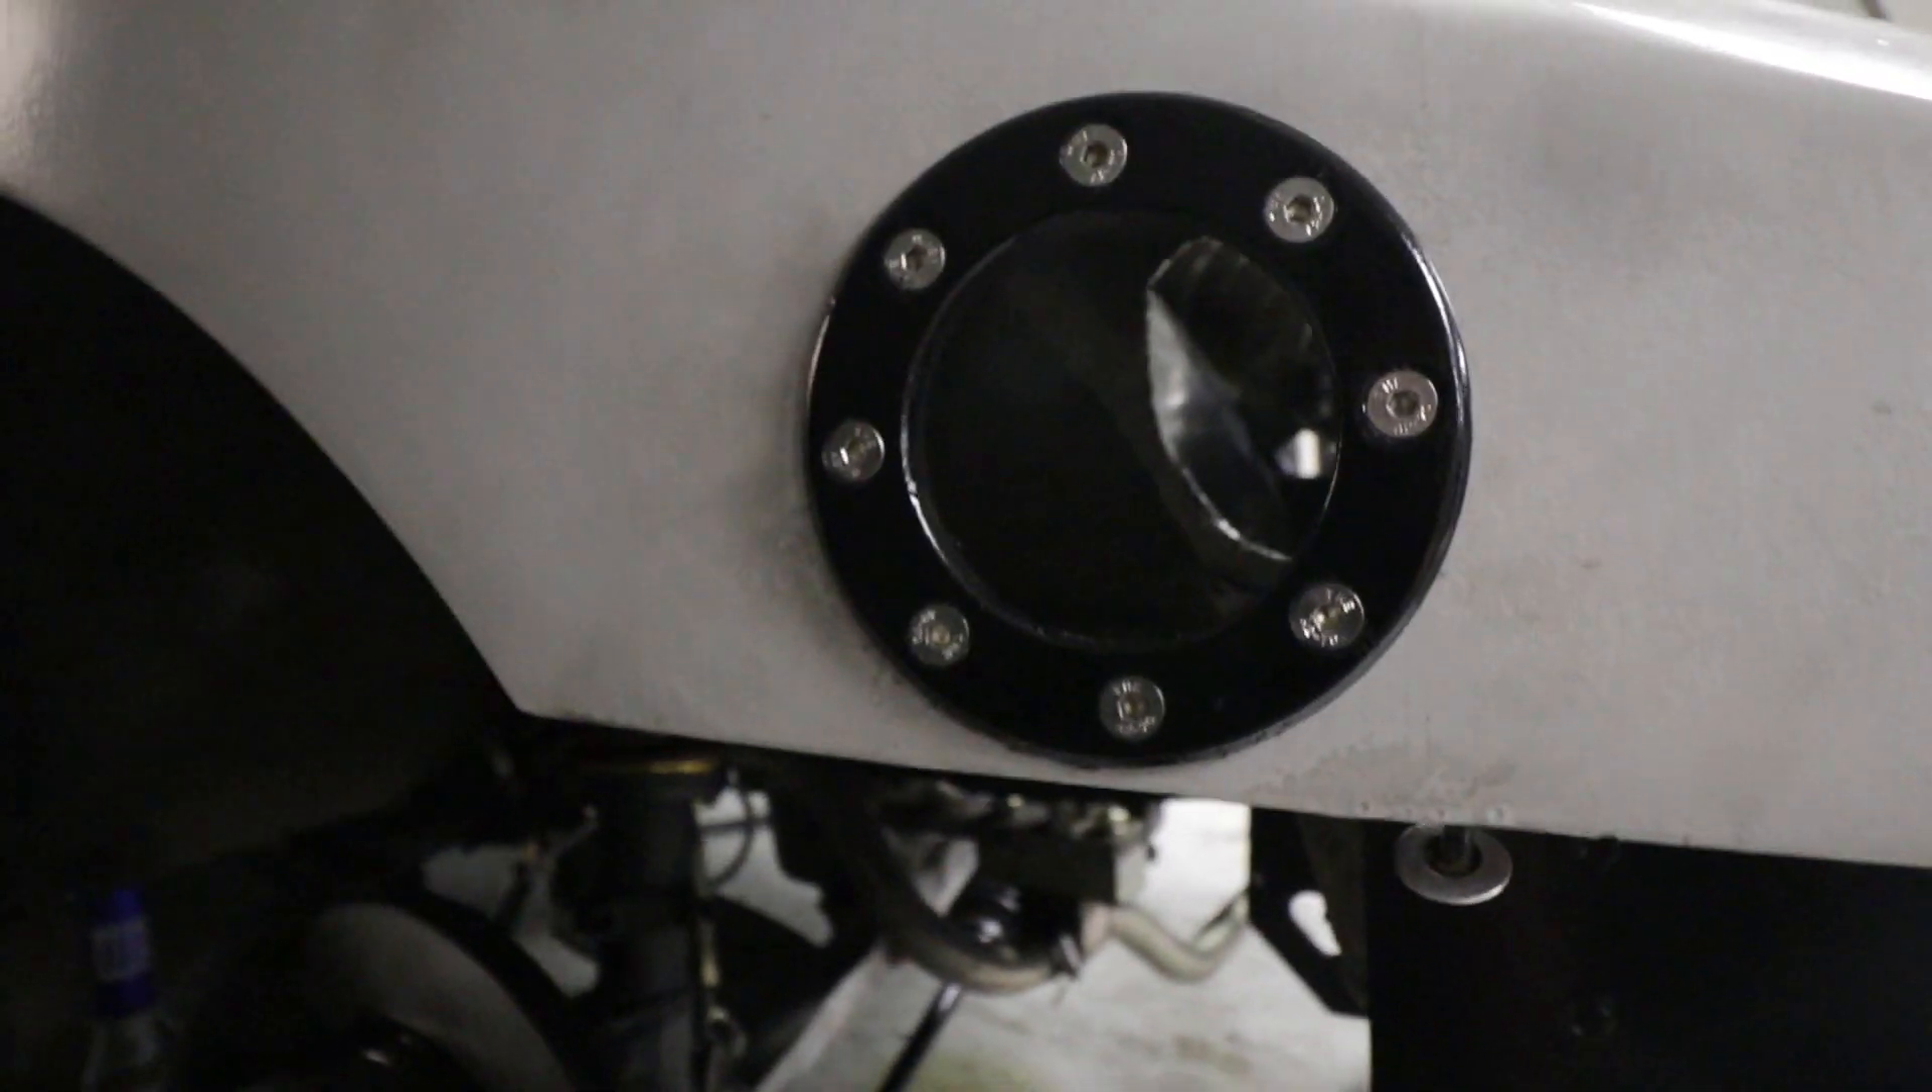I've got my fender exit bezel installed.